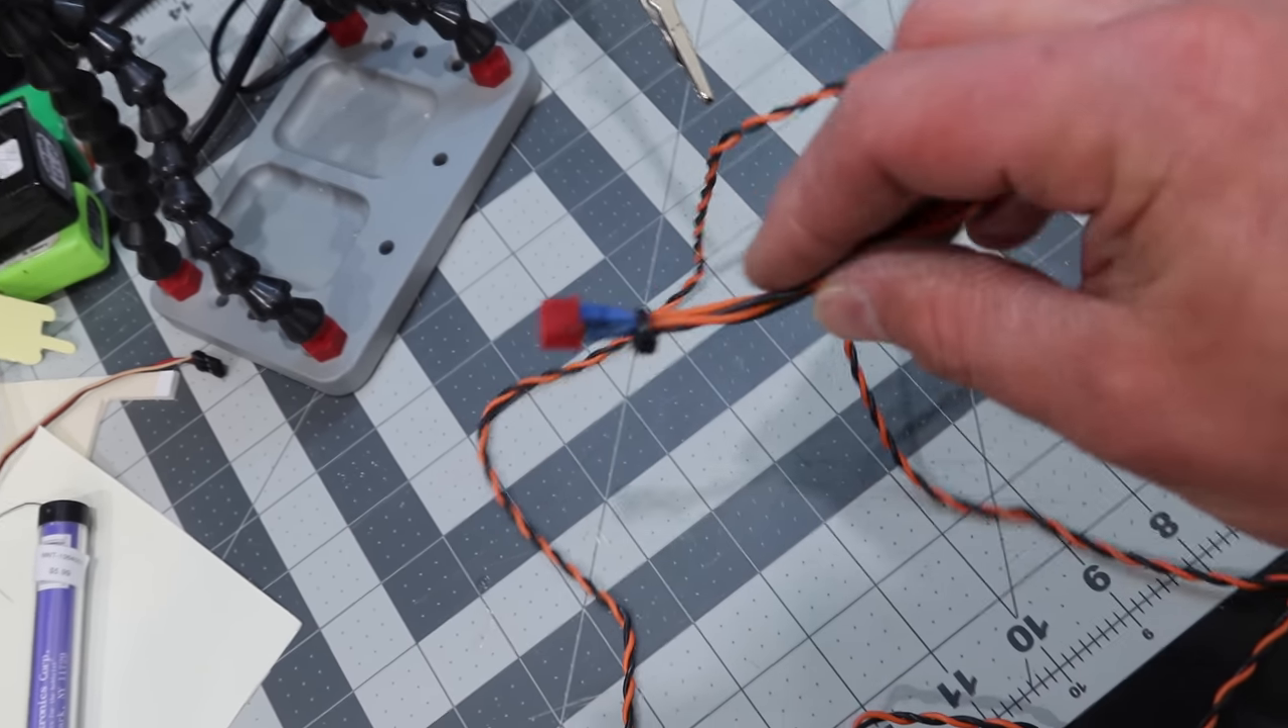So we've got the connector all wired up.